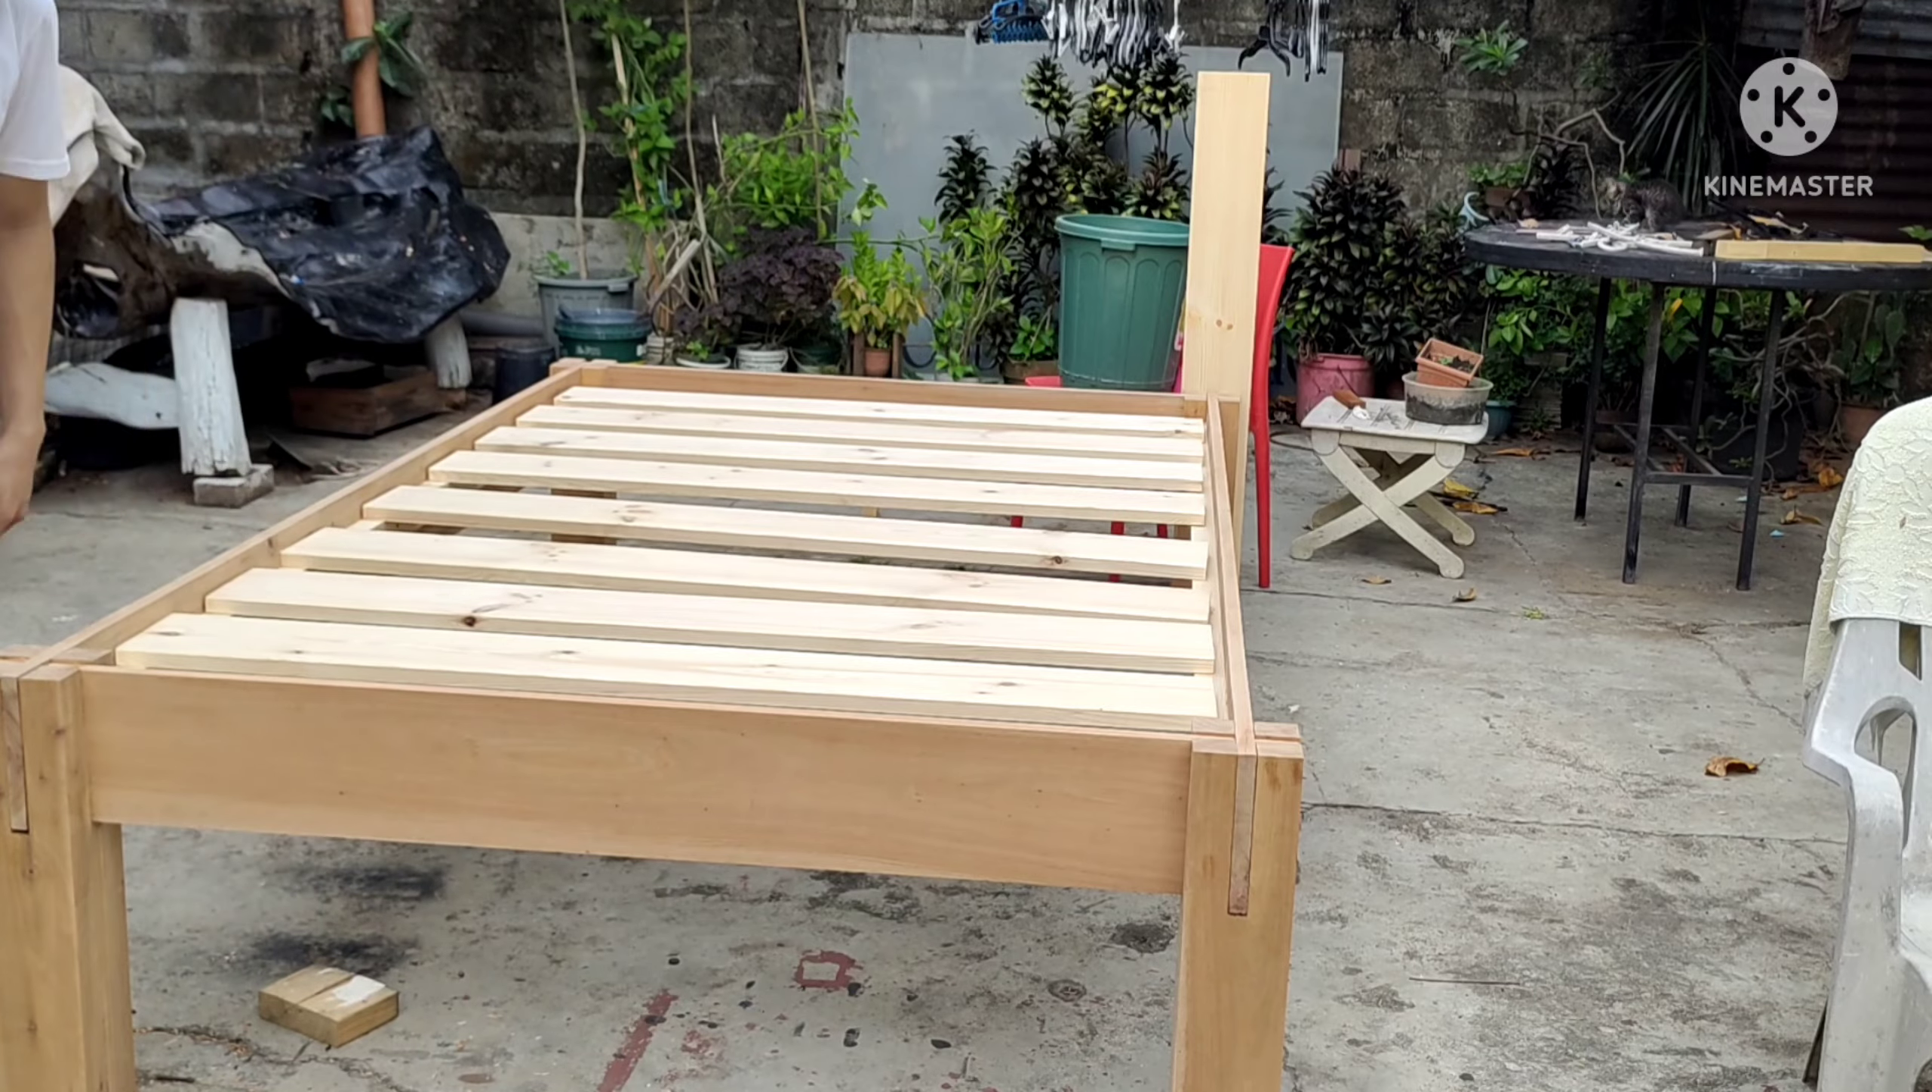Here i've already finished the dry fit and now i'm just uh spacing out the planks.